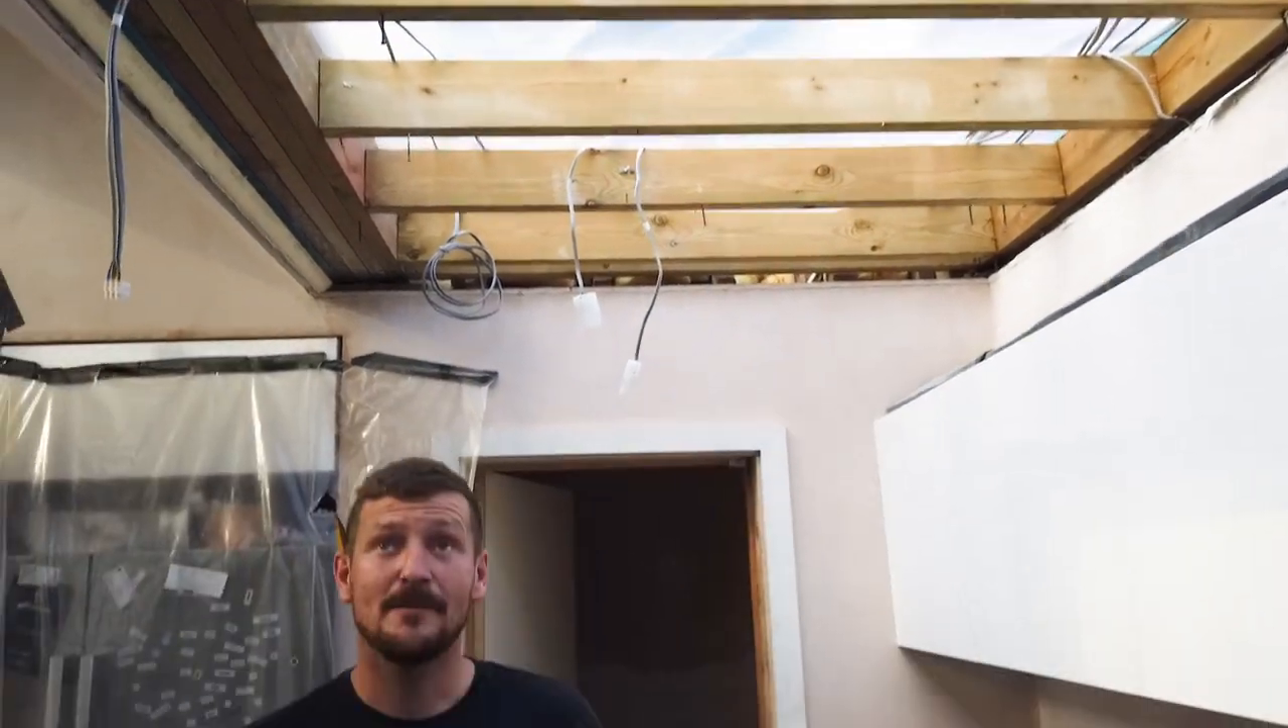We've had the electrician in to disconnect a few of the lights and he's still got a little bit more work to do.